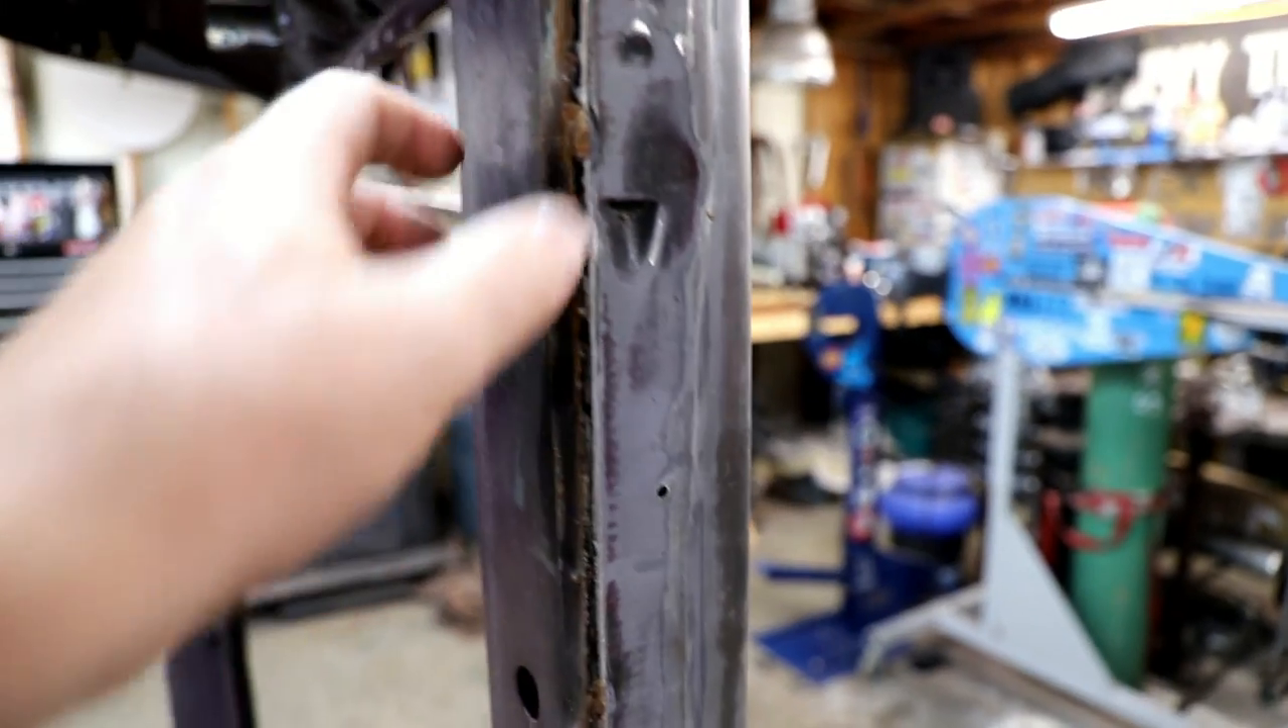These two pieces of steel are separated kind of see what I'm talking about right there so that needs to be welded up.